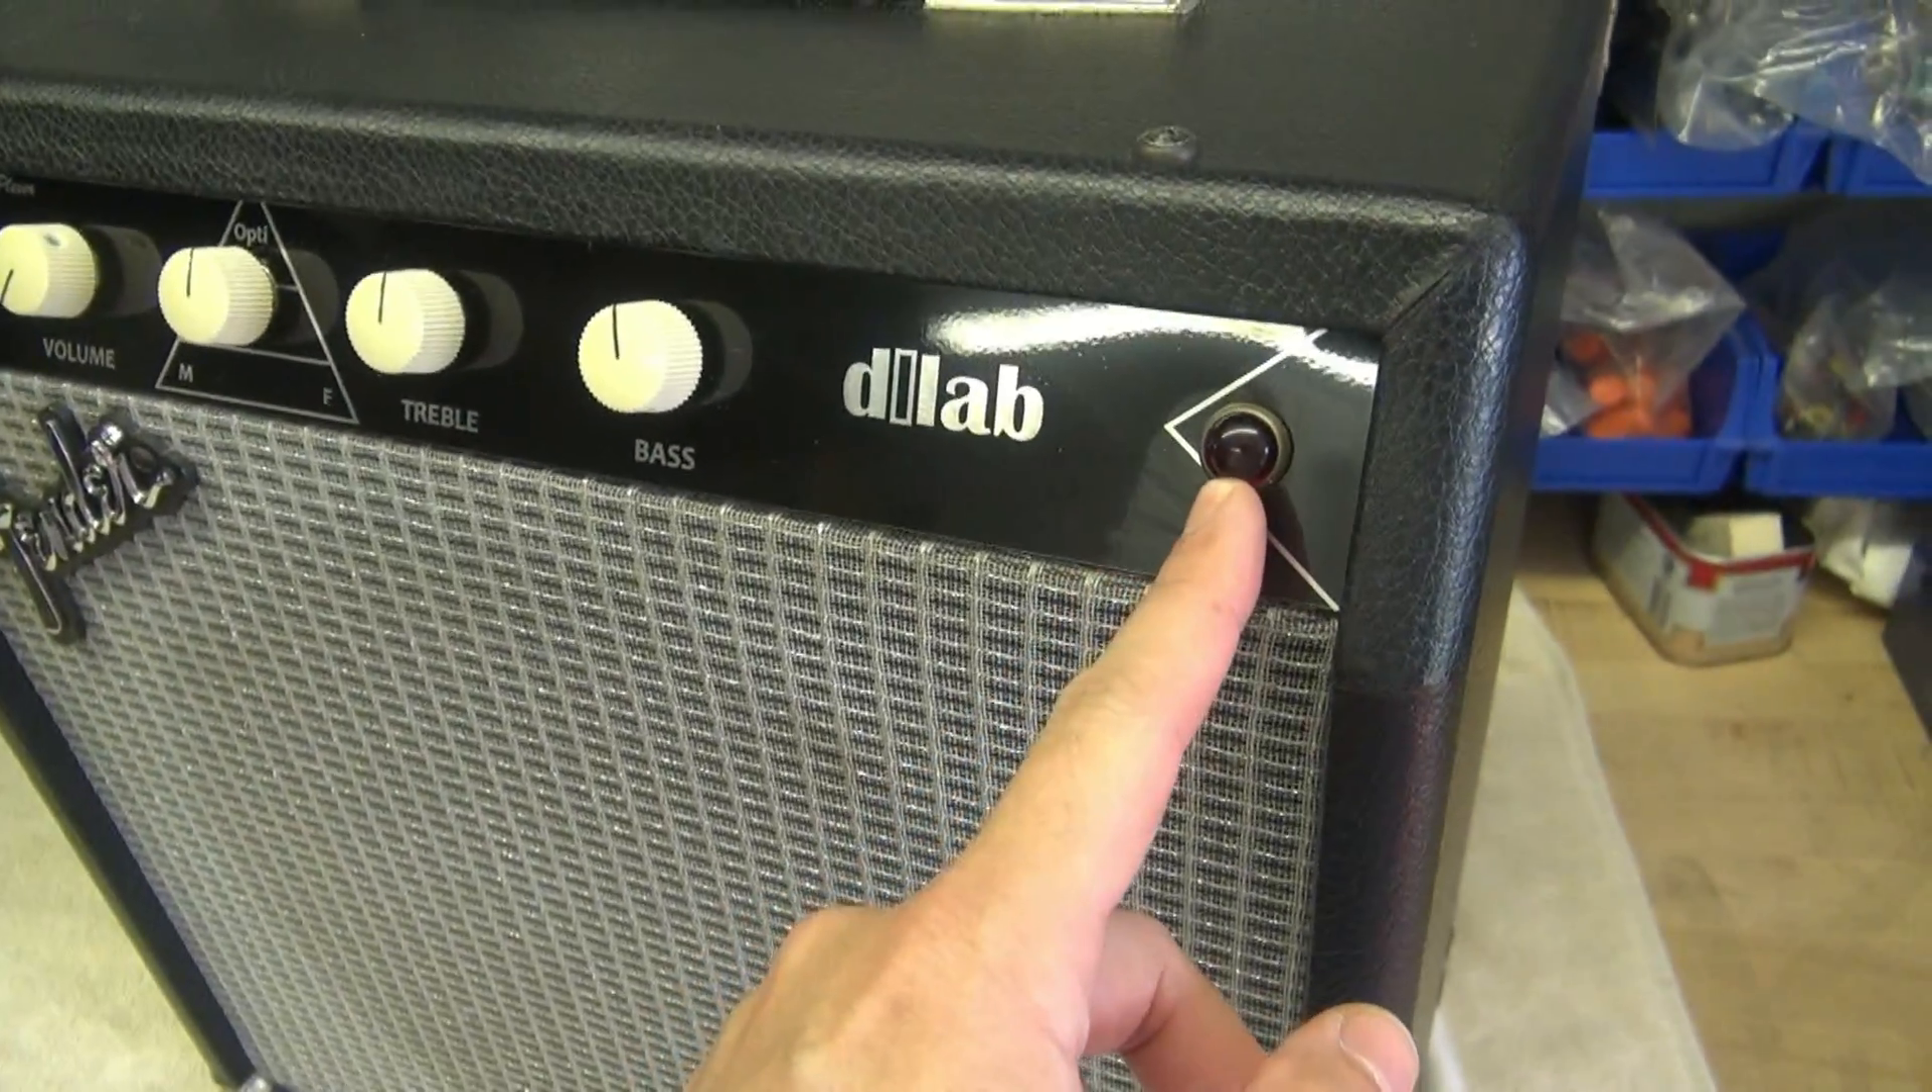As you can see the new control panel is installed.